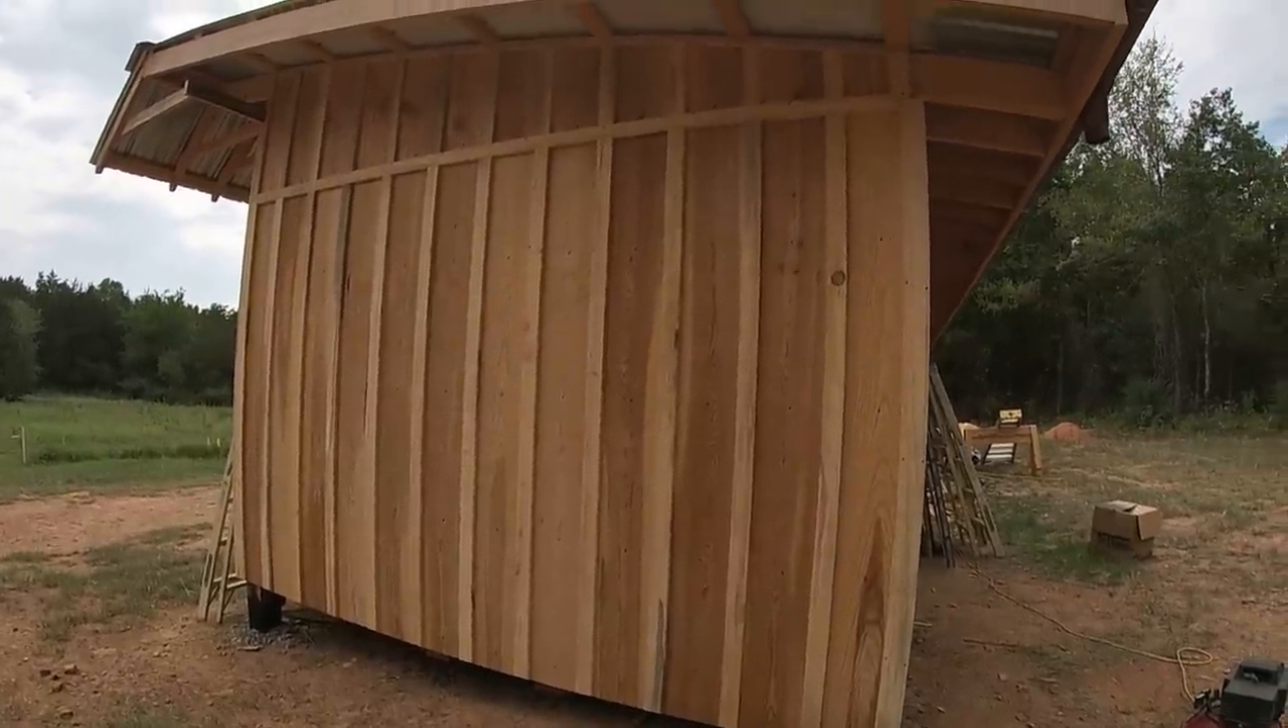Okay, so I've pretty much got the outside done, got all the batten strips on, I'll just do a real quick walk around here.